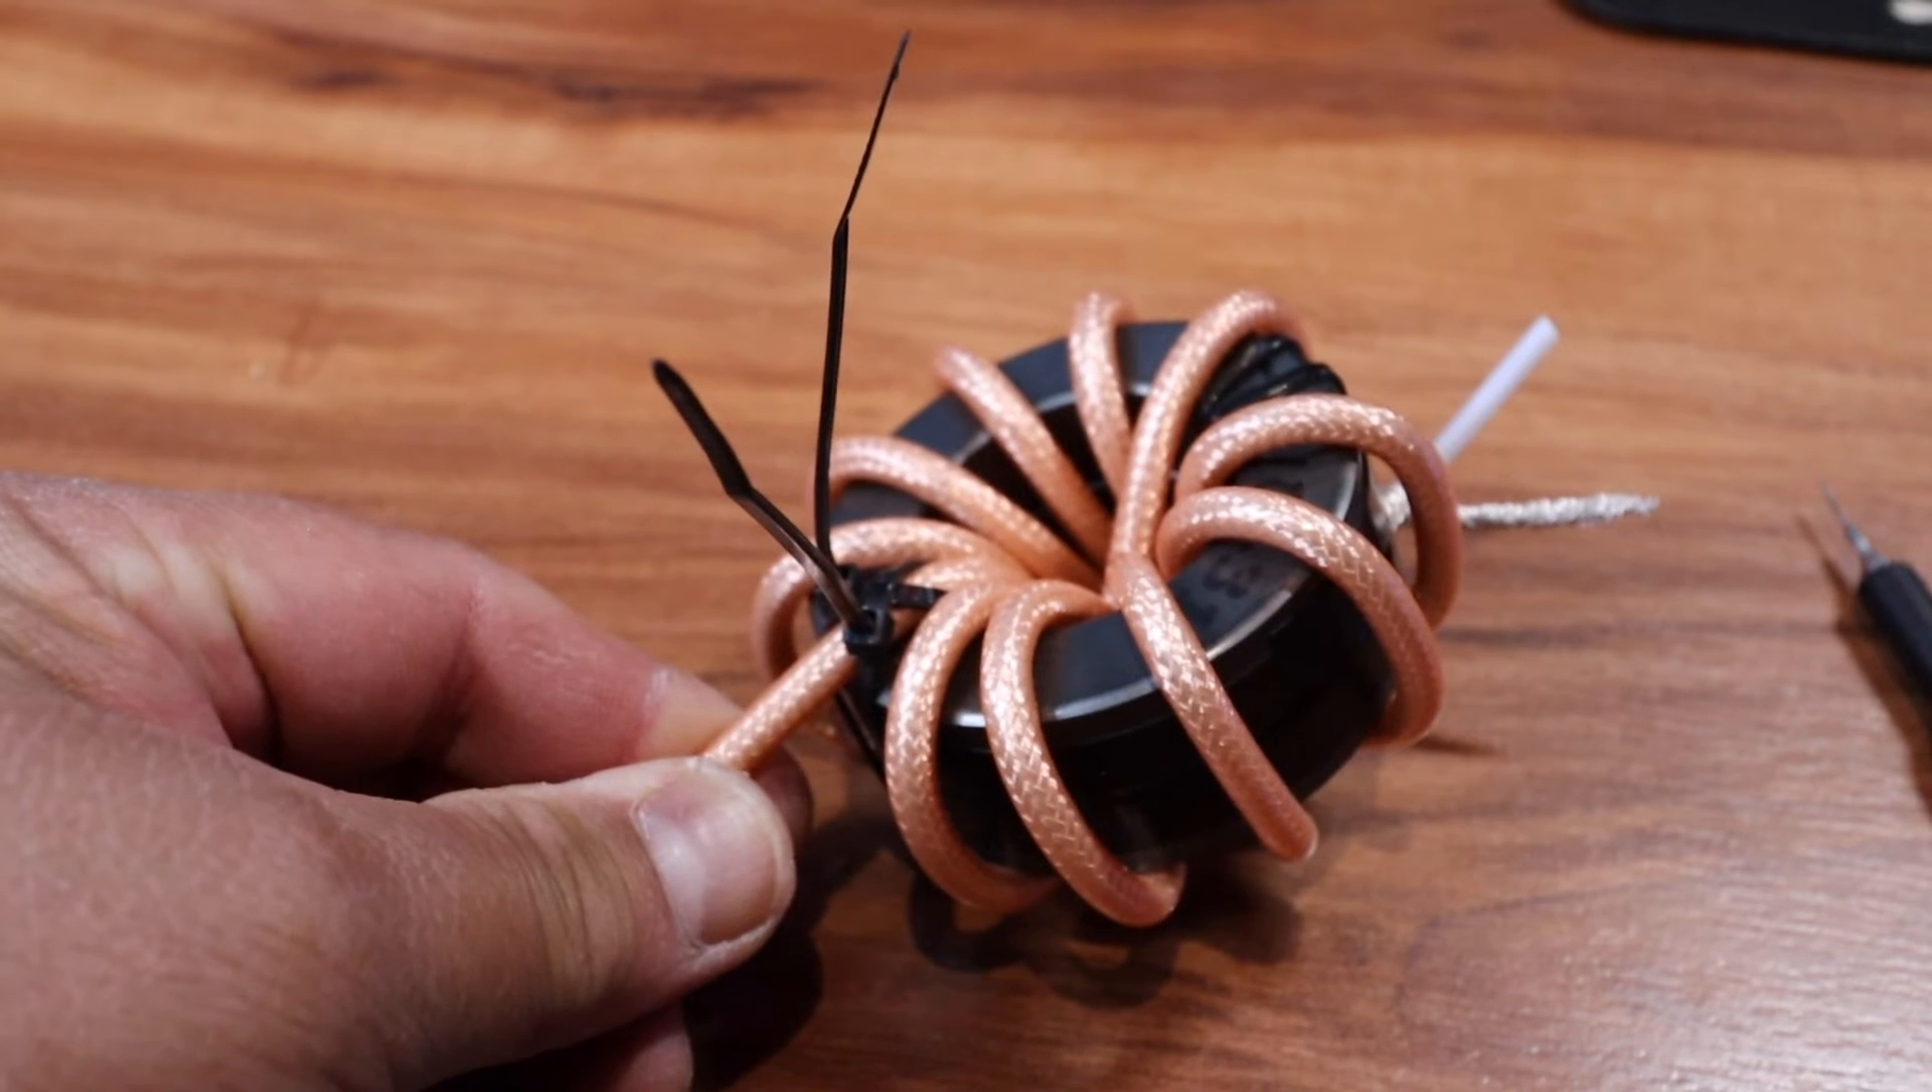I got two zip ties right there ready to be cut.